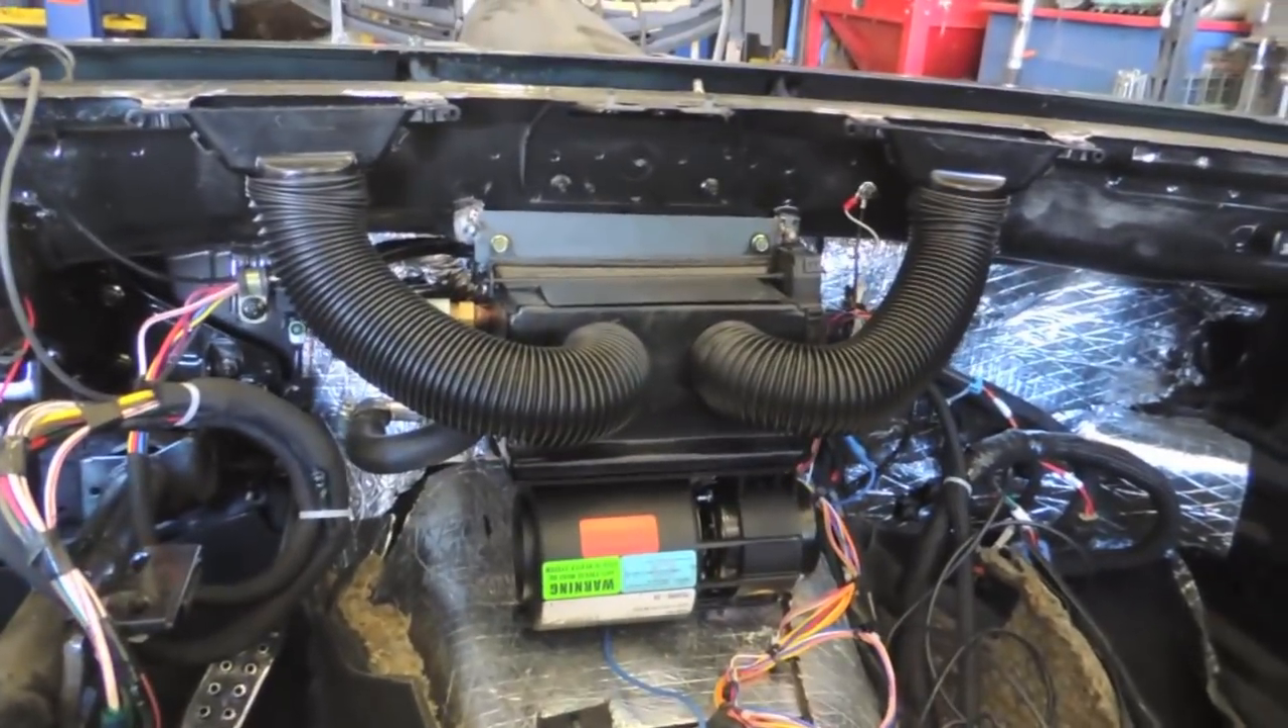The vintage air system the new heater and defrost is all installed it's all done.